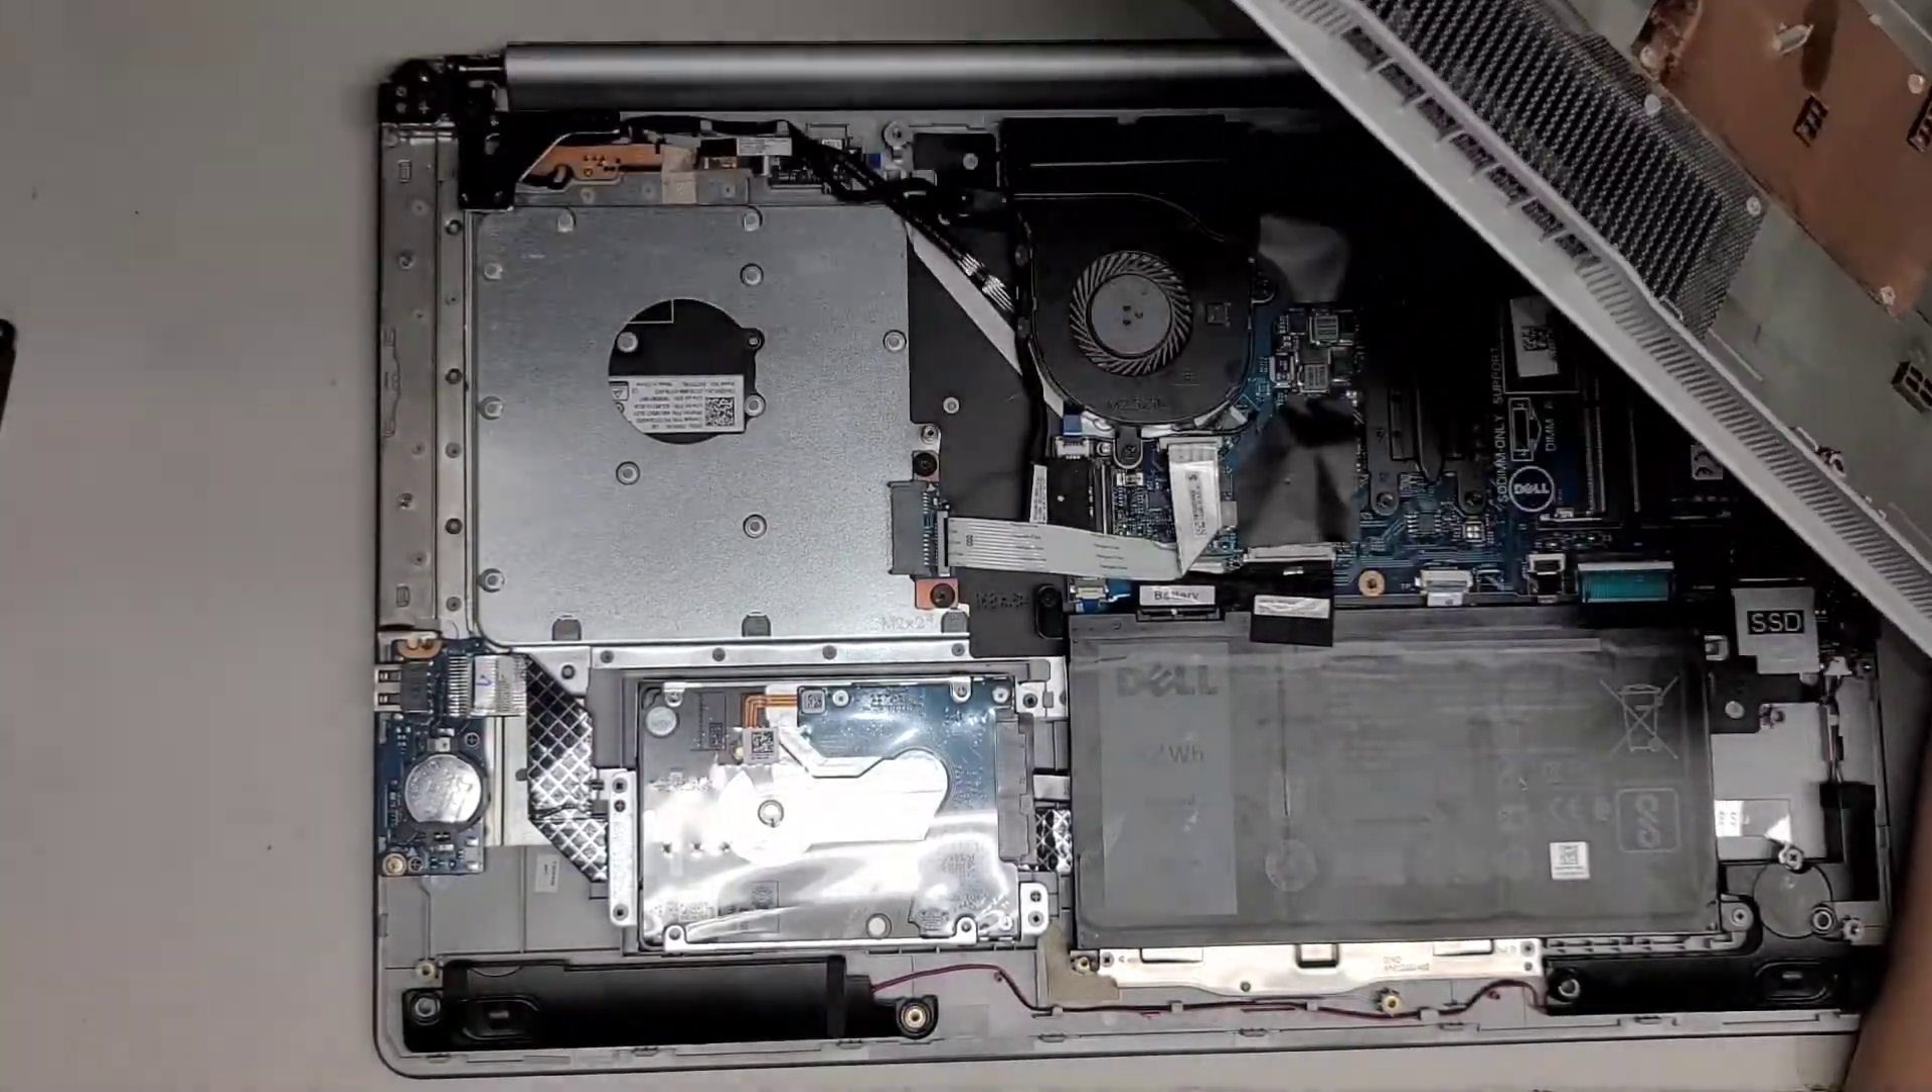We got the bottom cover off.